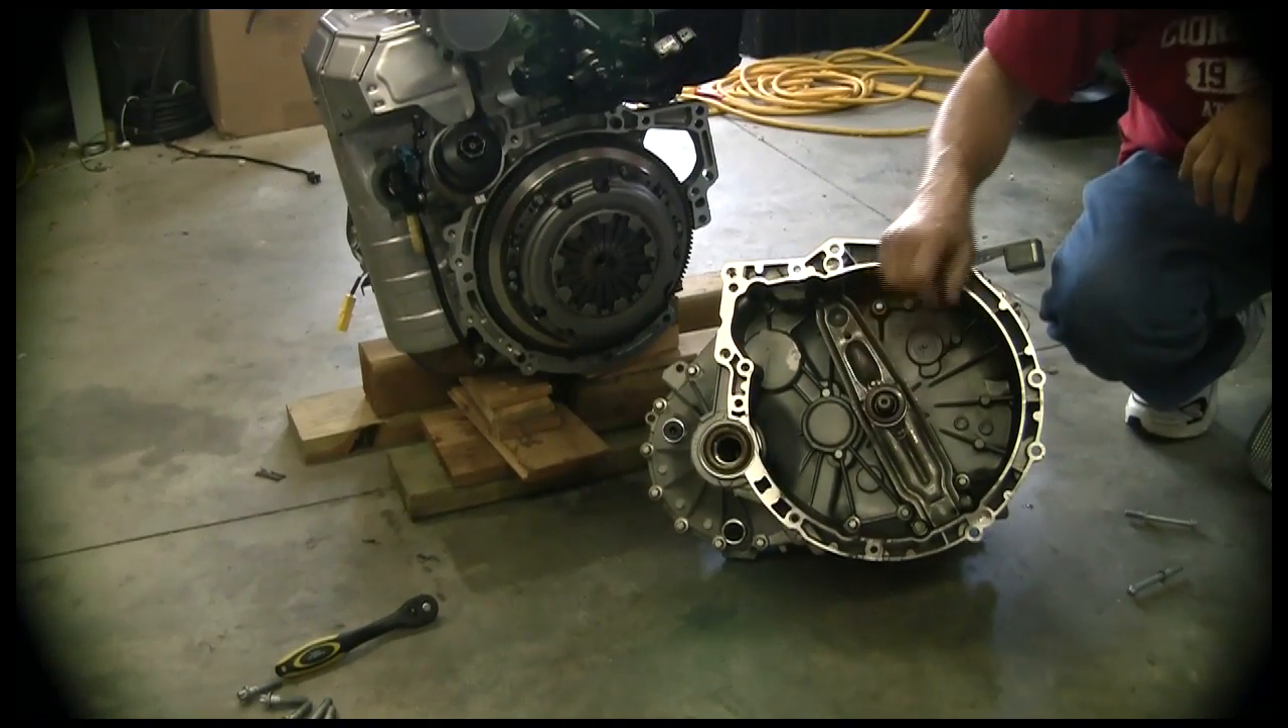And we have successfully pulled the transmission off.